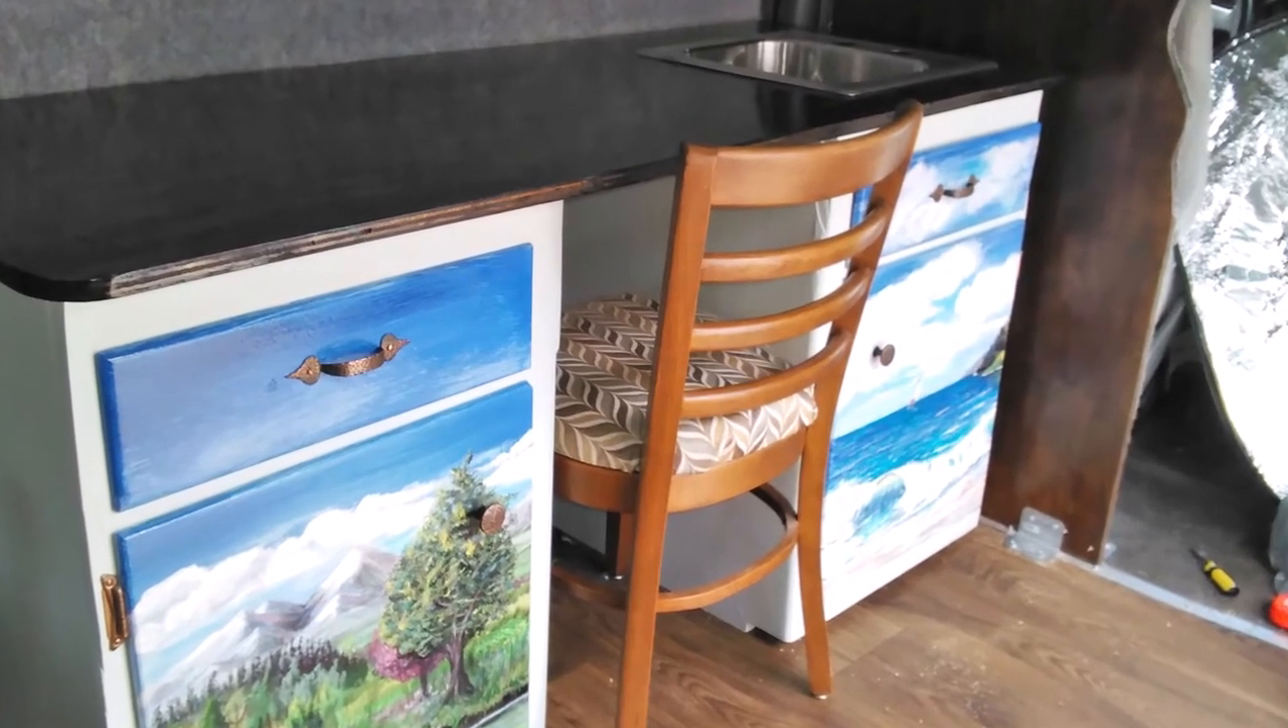And this is how the whole thing looks when it's put together with the doors in place and the drawers and the countertop and the sink and the whole nine yards.